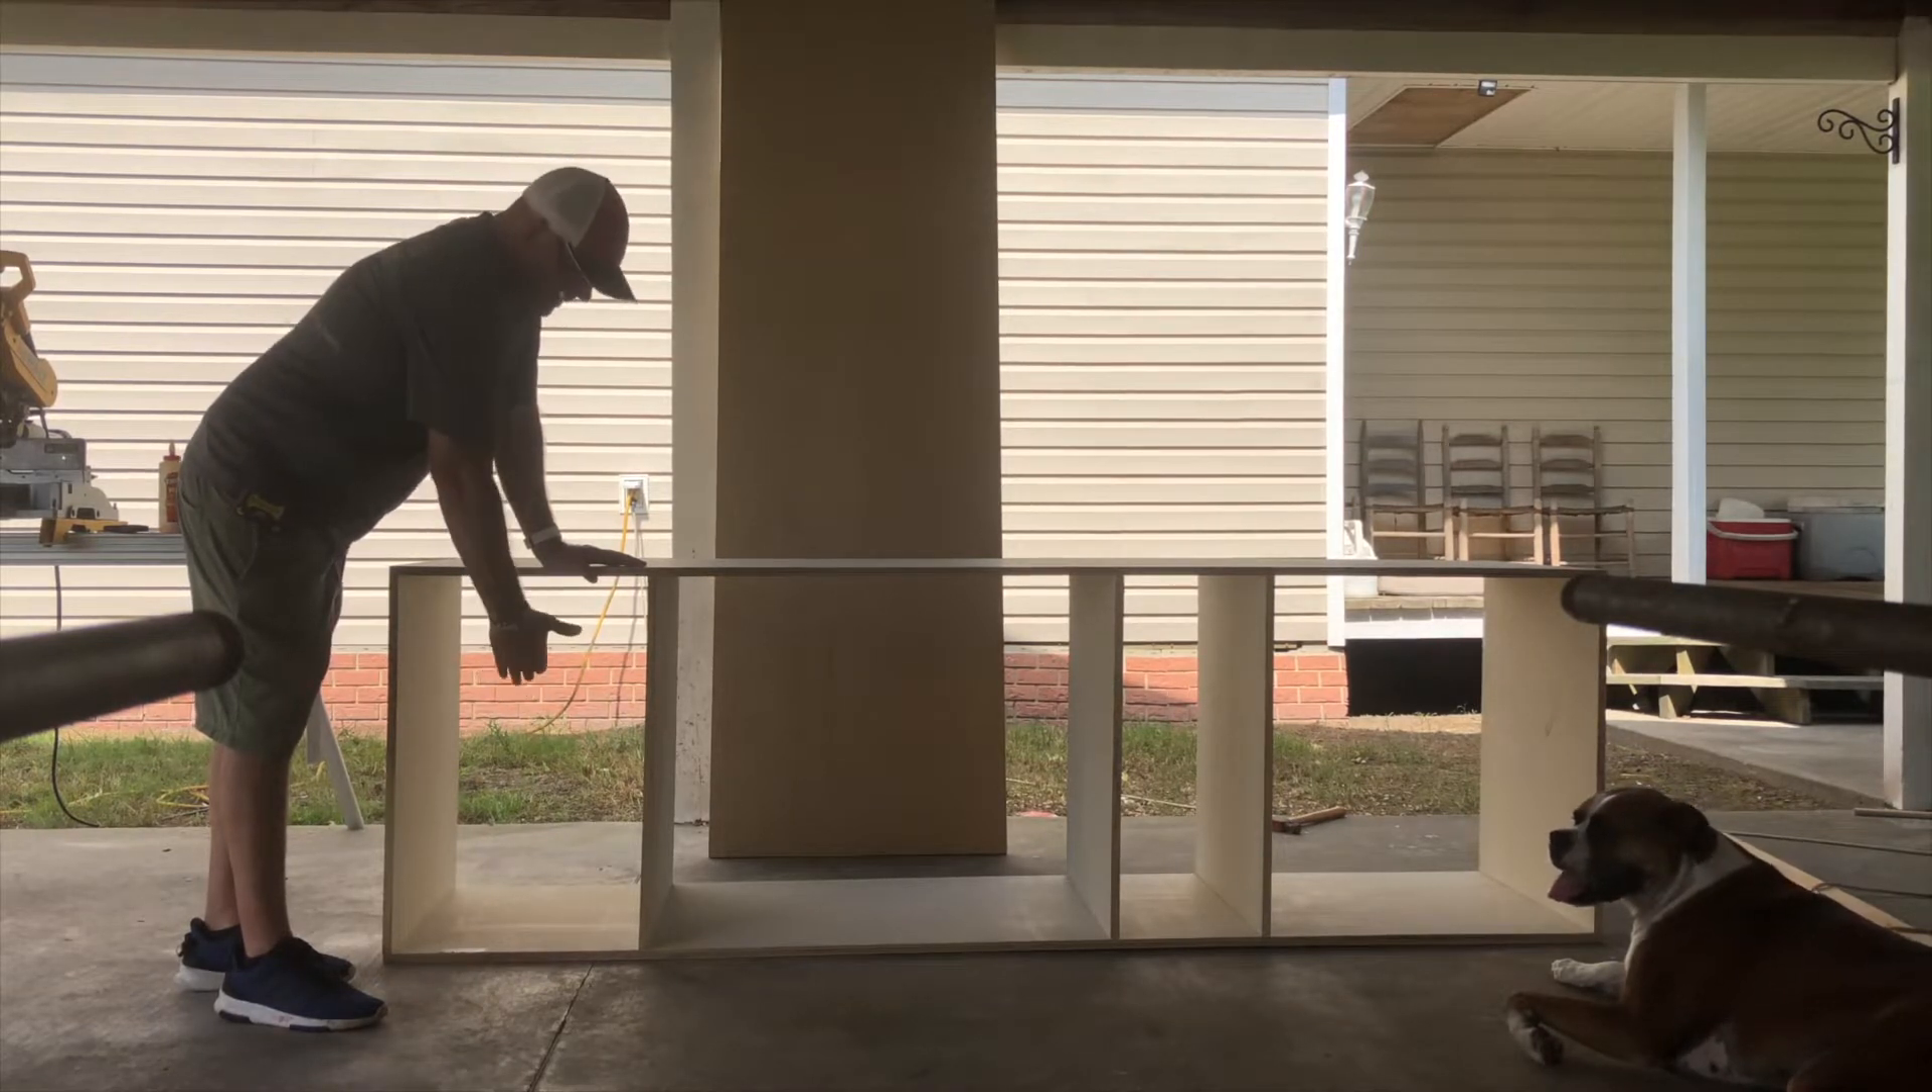We have our cabinet we have our base unit our box is what i like to call we have that built.